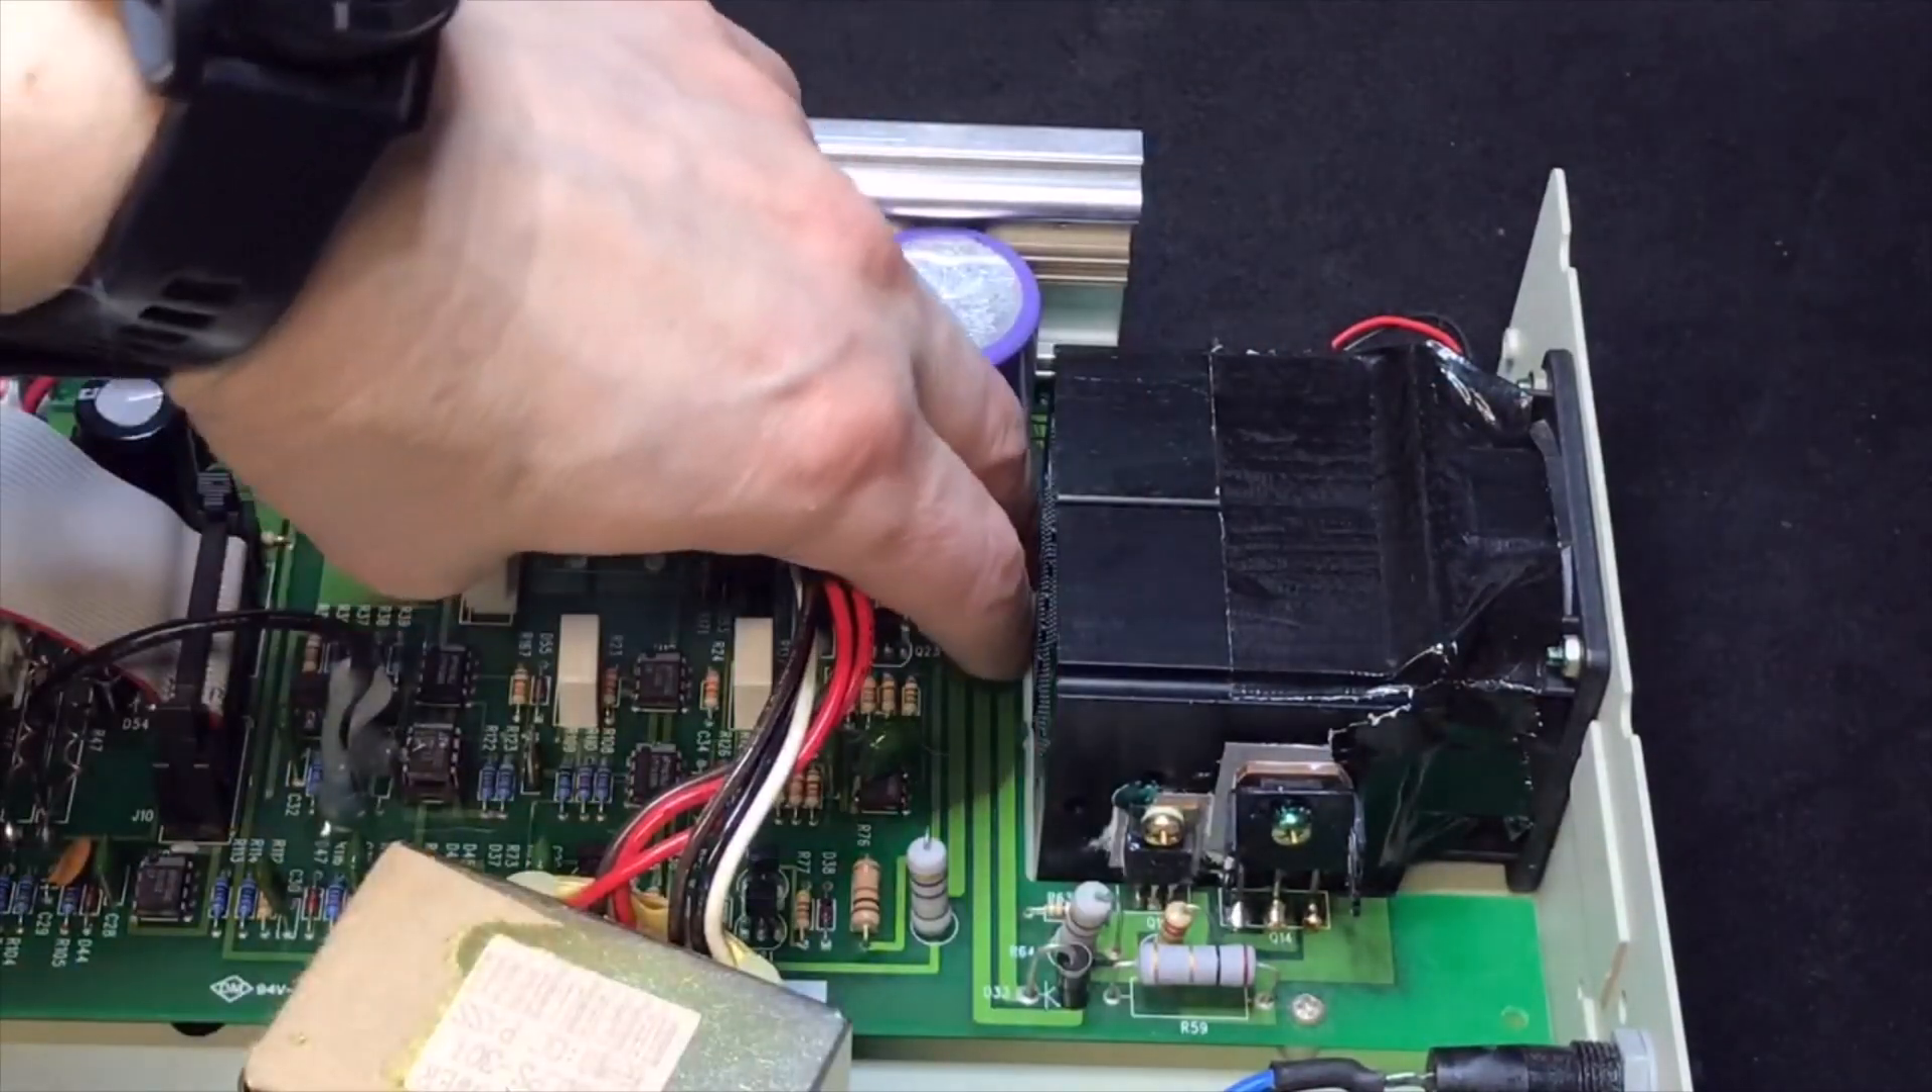I put some tape on the fan really to to close the air everywhere.